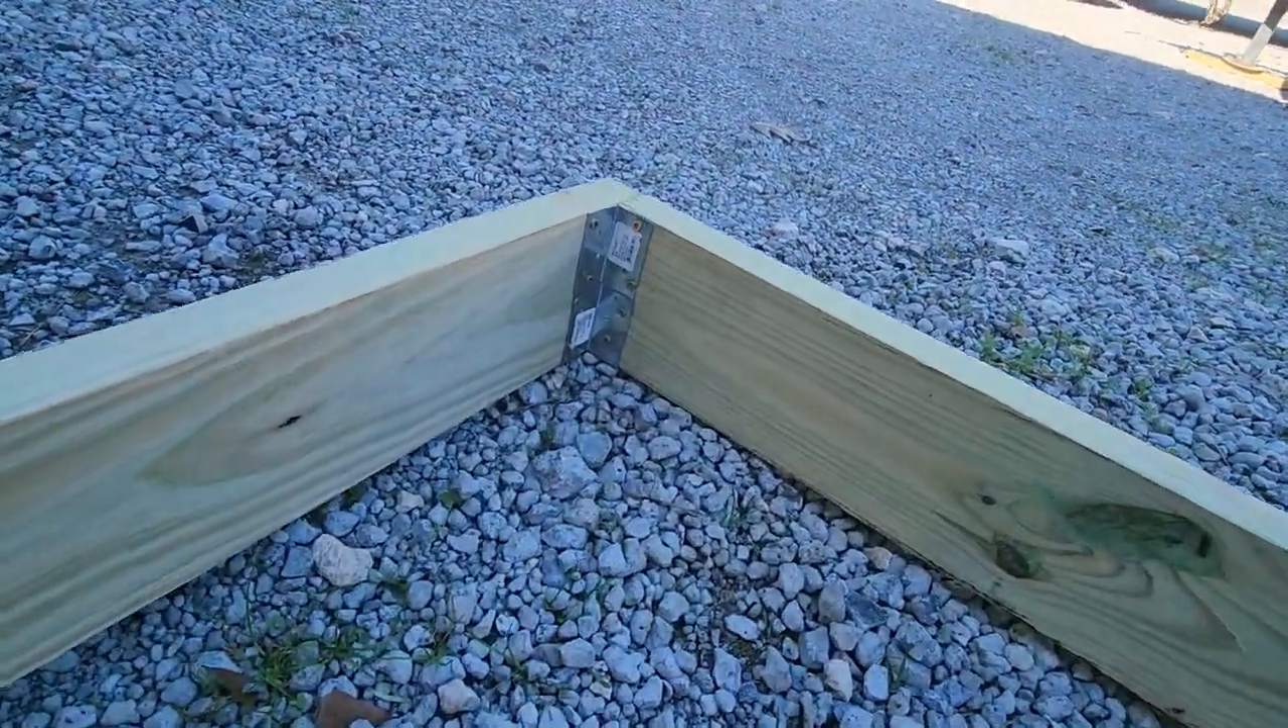Okay, I've got the corners braced up with these little angle pieces.